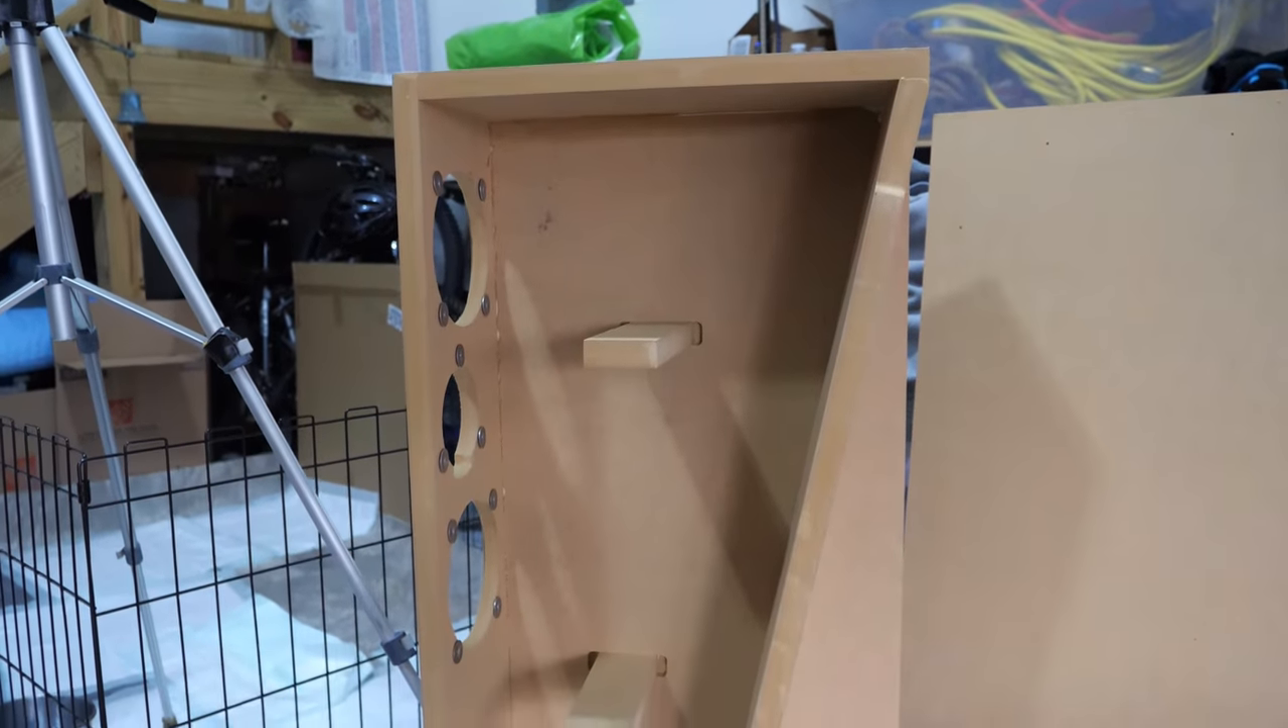The first speaker is done except for the panel.